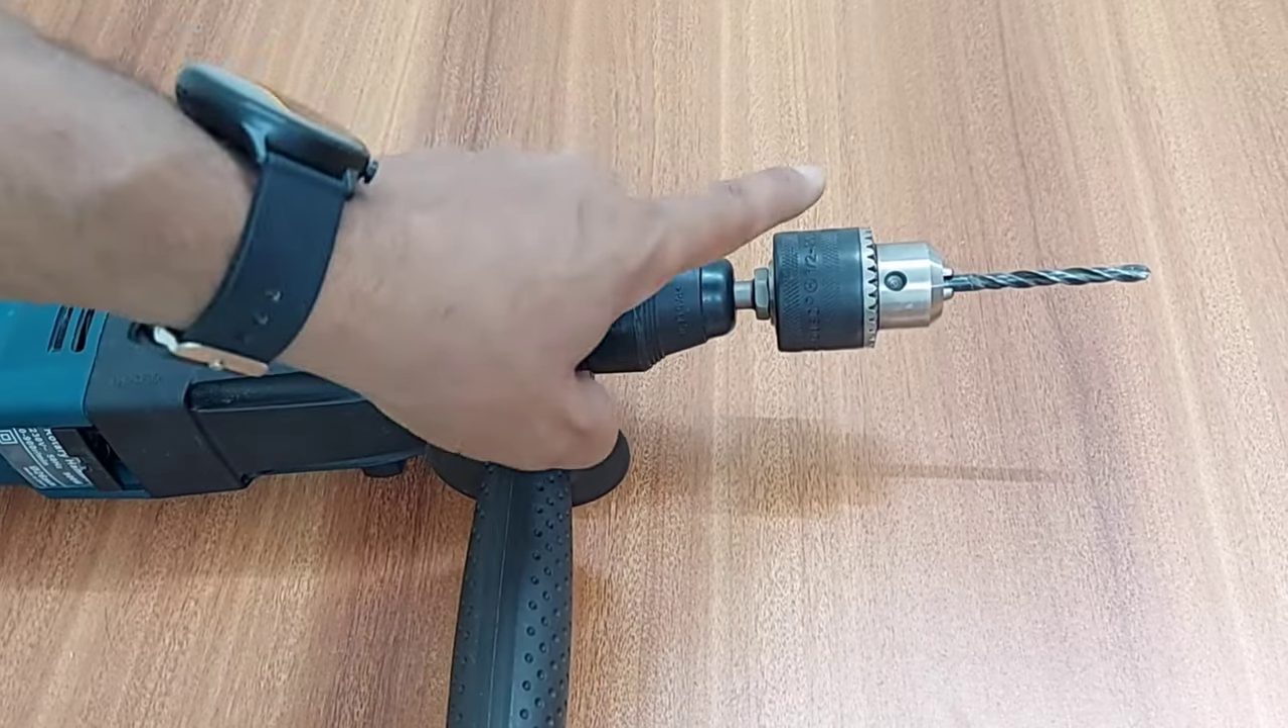ये मेरी लग गई है metal की bit तो यहाँ पर हमारी bit लग चुकी है।